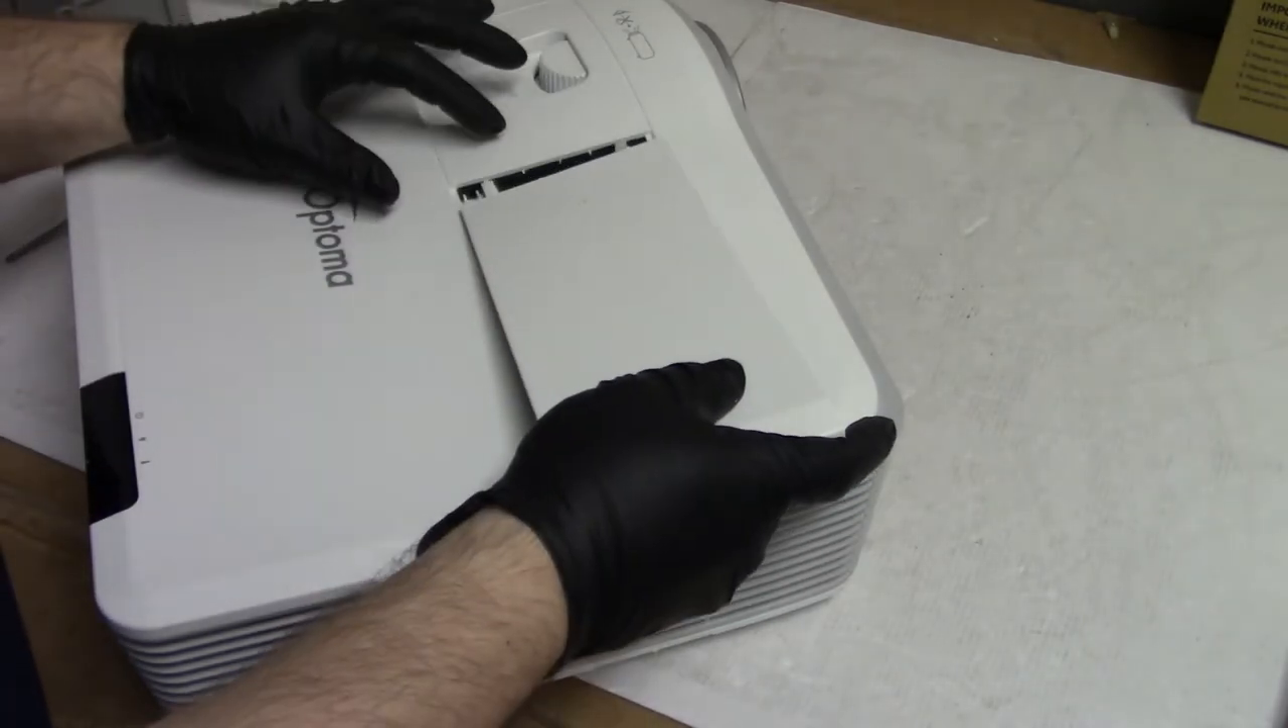Now we just need to put the door back on and then I will wipe it down and we'll give it a final test.